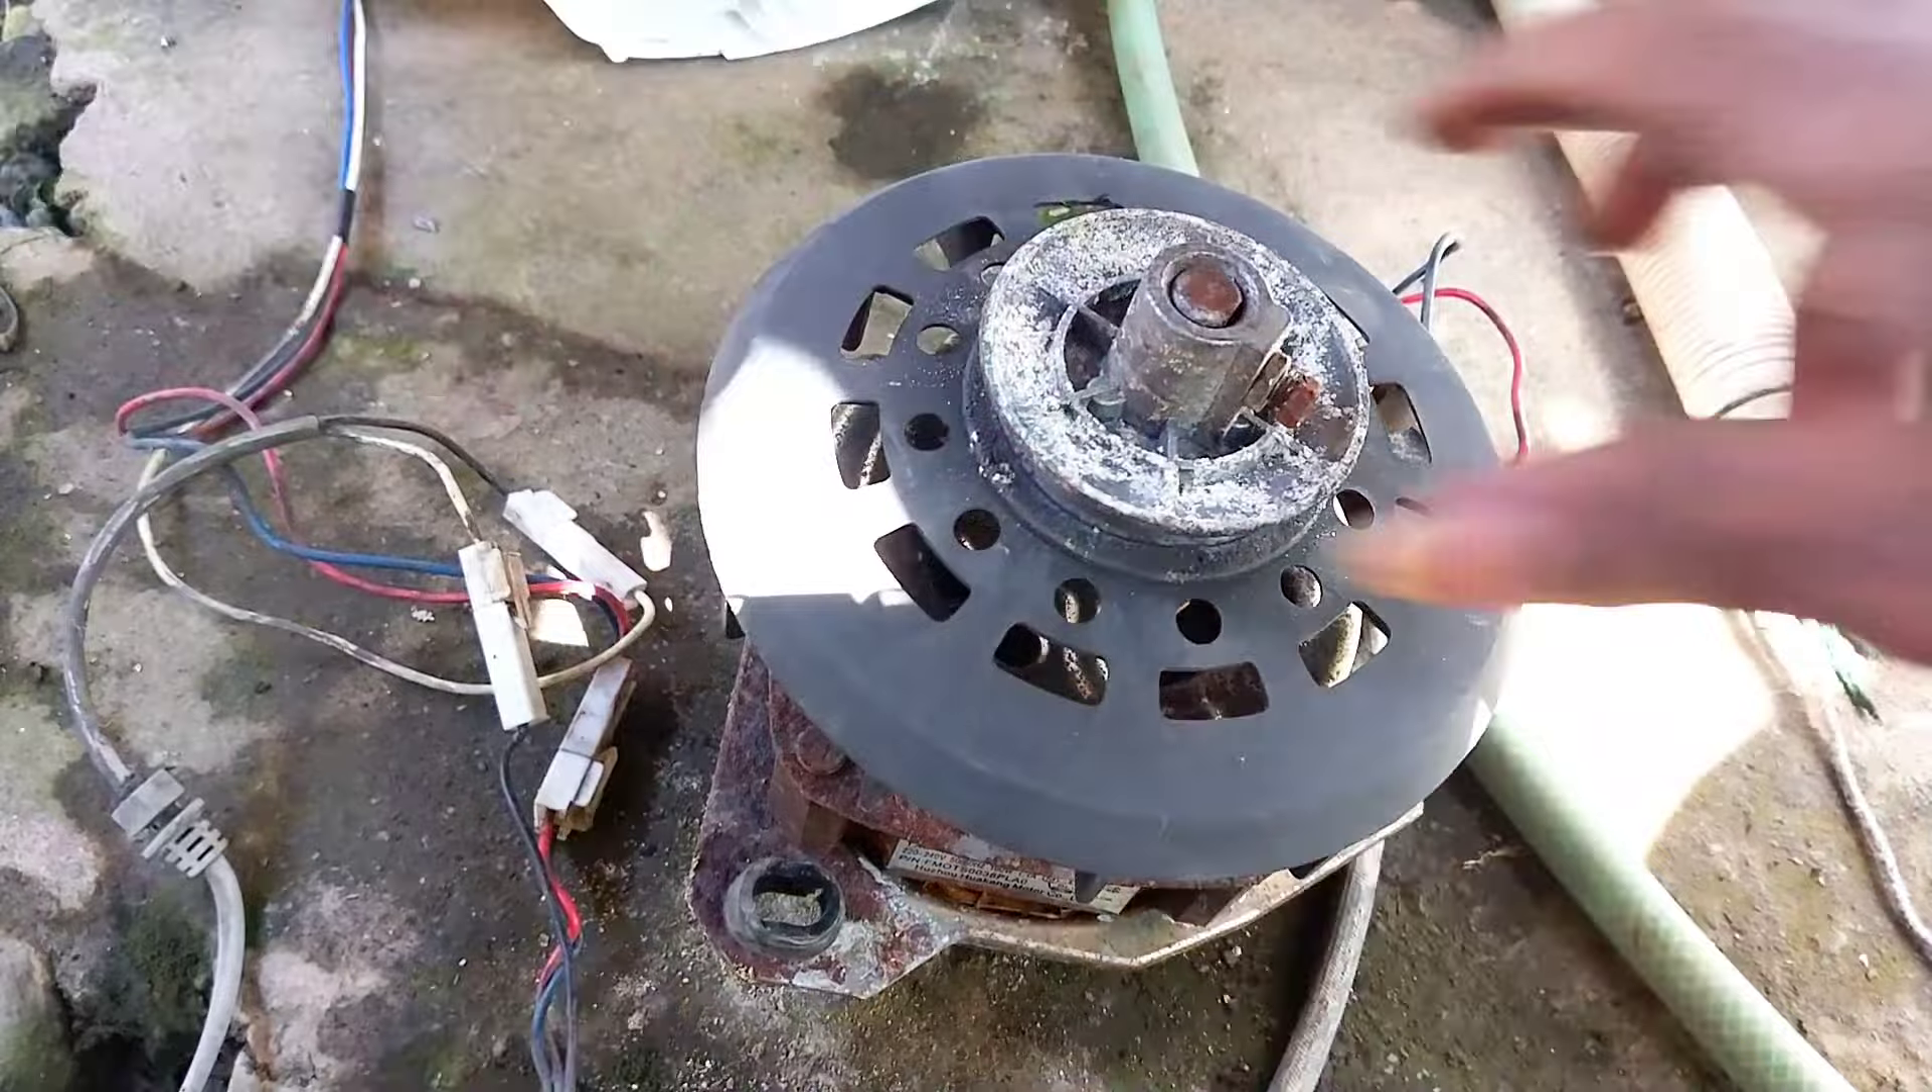So ayan nalagay na natin yung pulya.